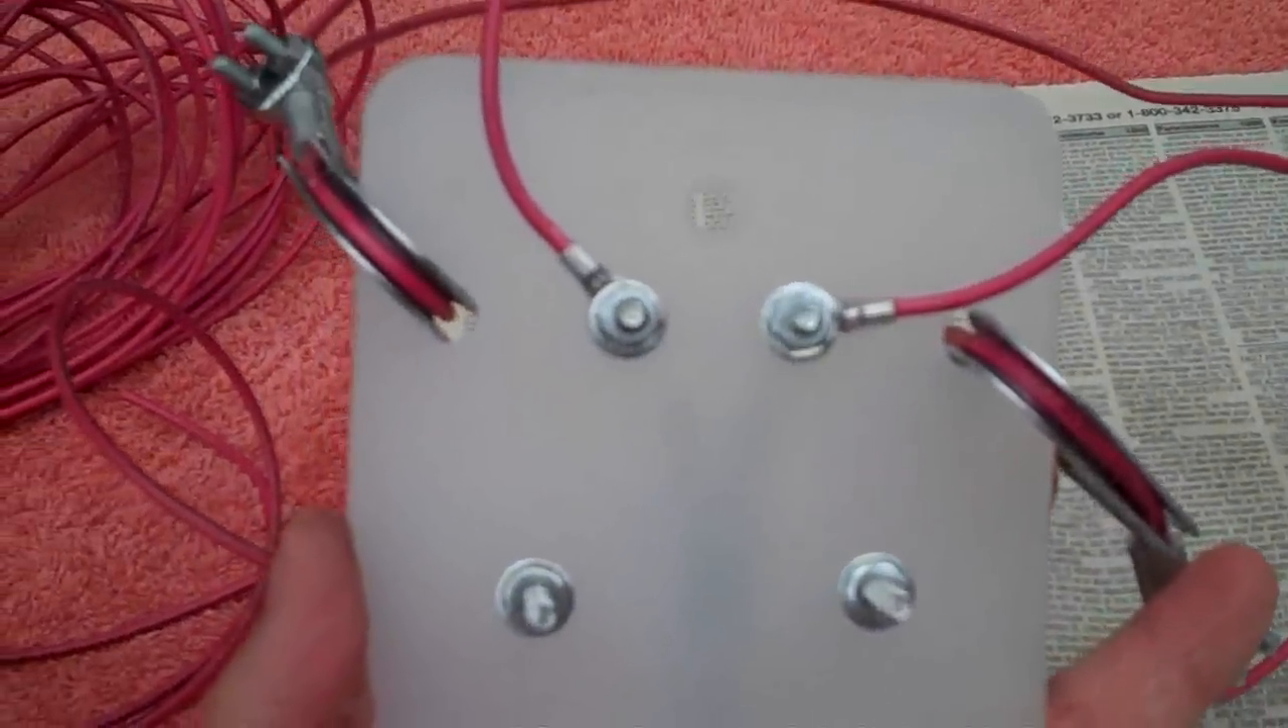On the other side both of the dipole wires are now fastened up and everything's looking good.